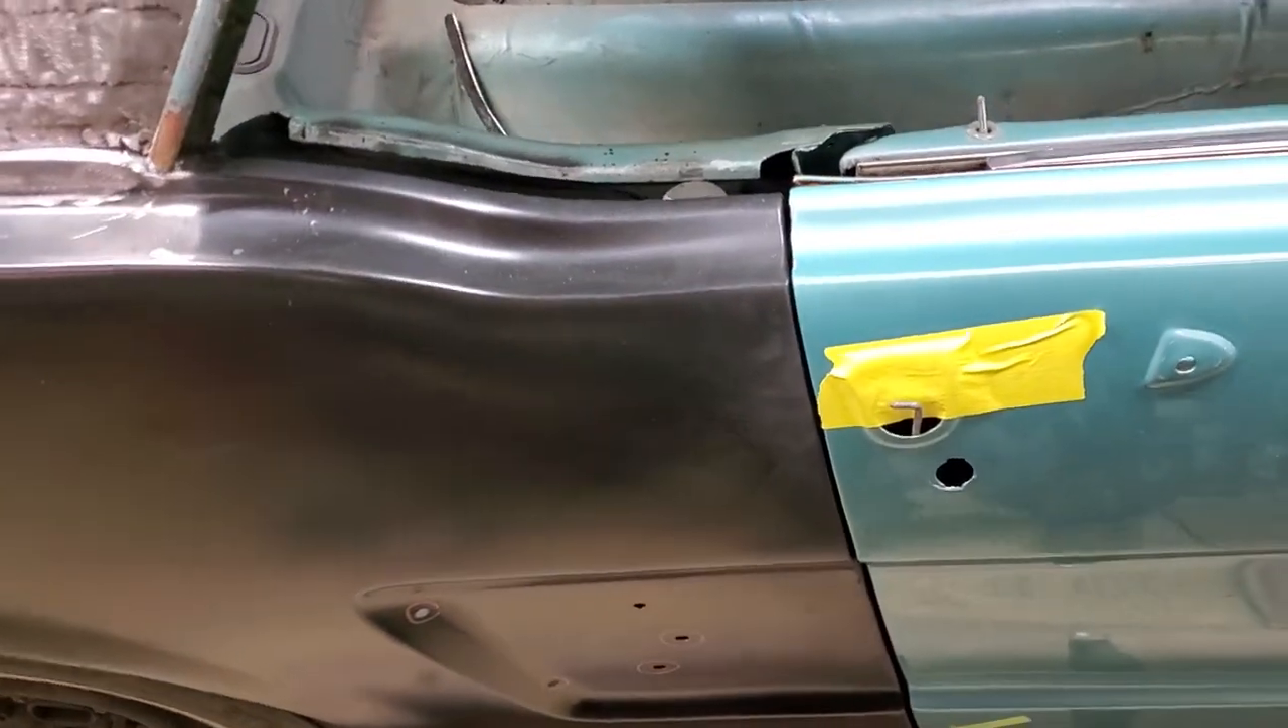The gap looks good that's about as good as you're gonna get for a reproduction.